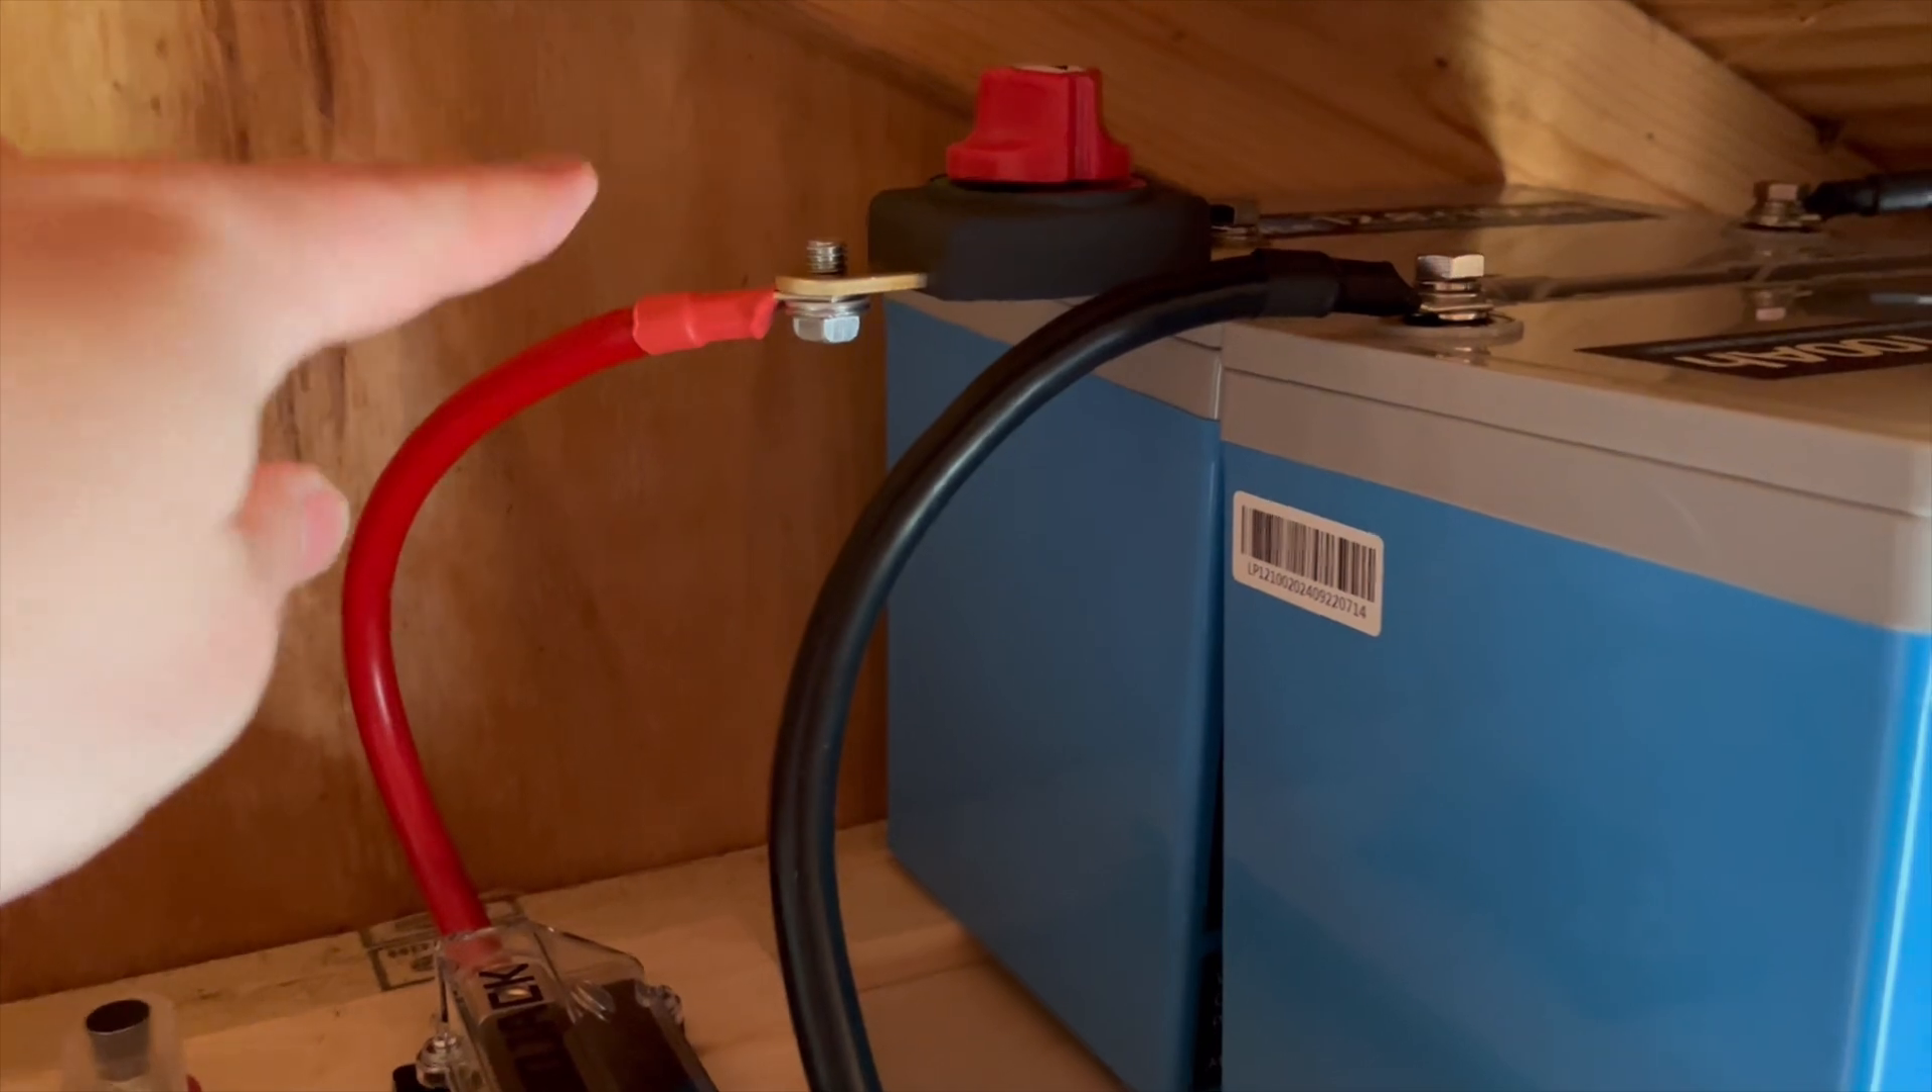Okay, I have the positive hooked up here.